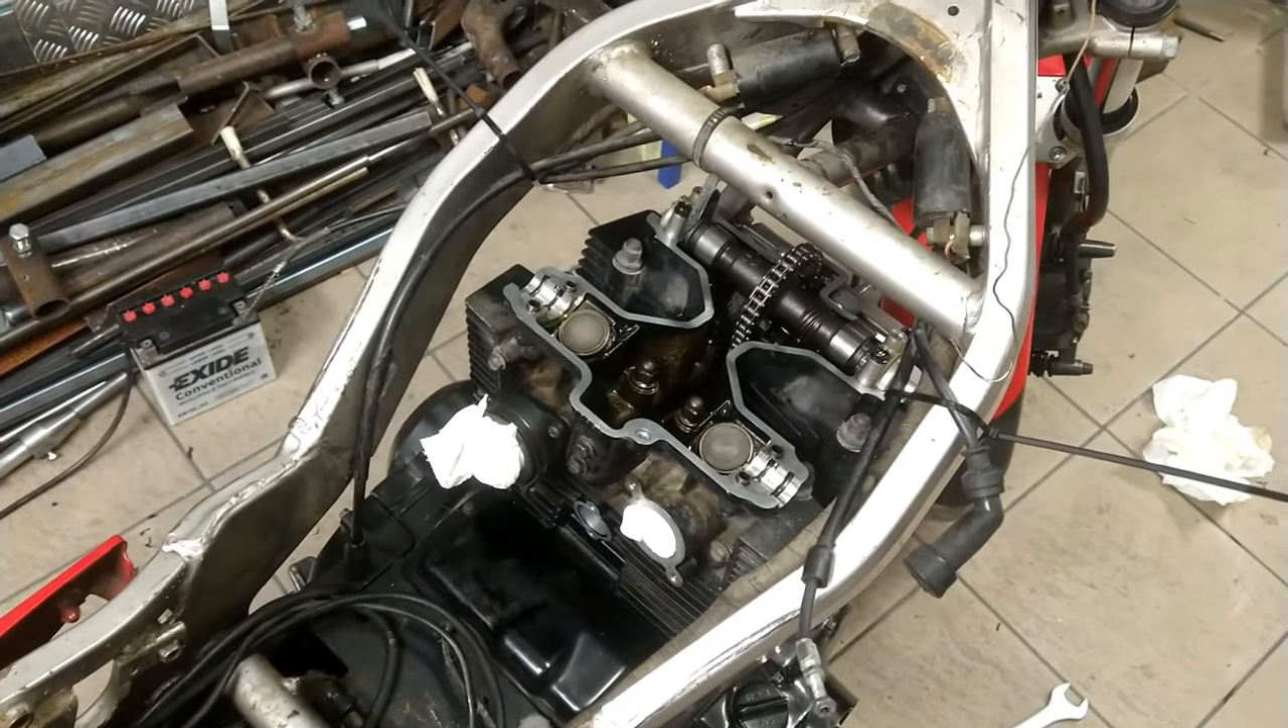Jeden wałek już jest, teraz leci drugi, no i potem napinacz.